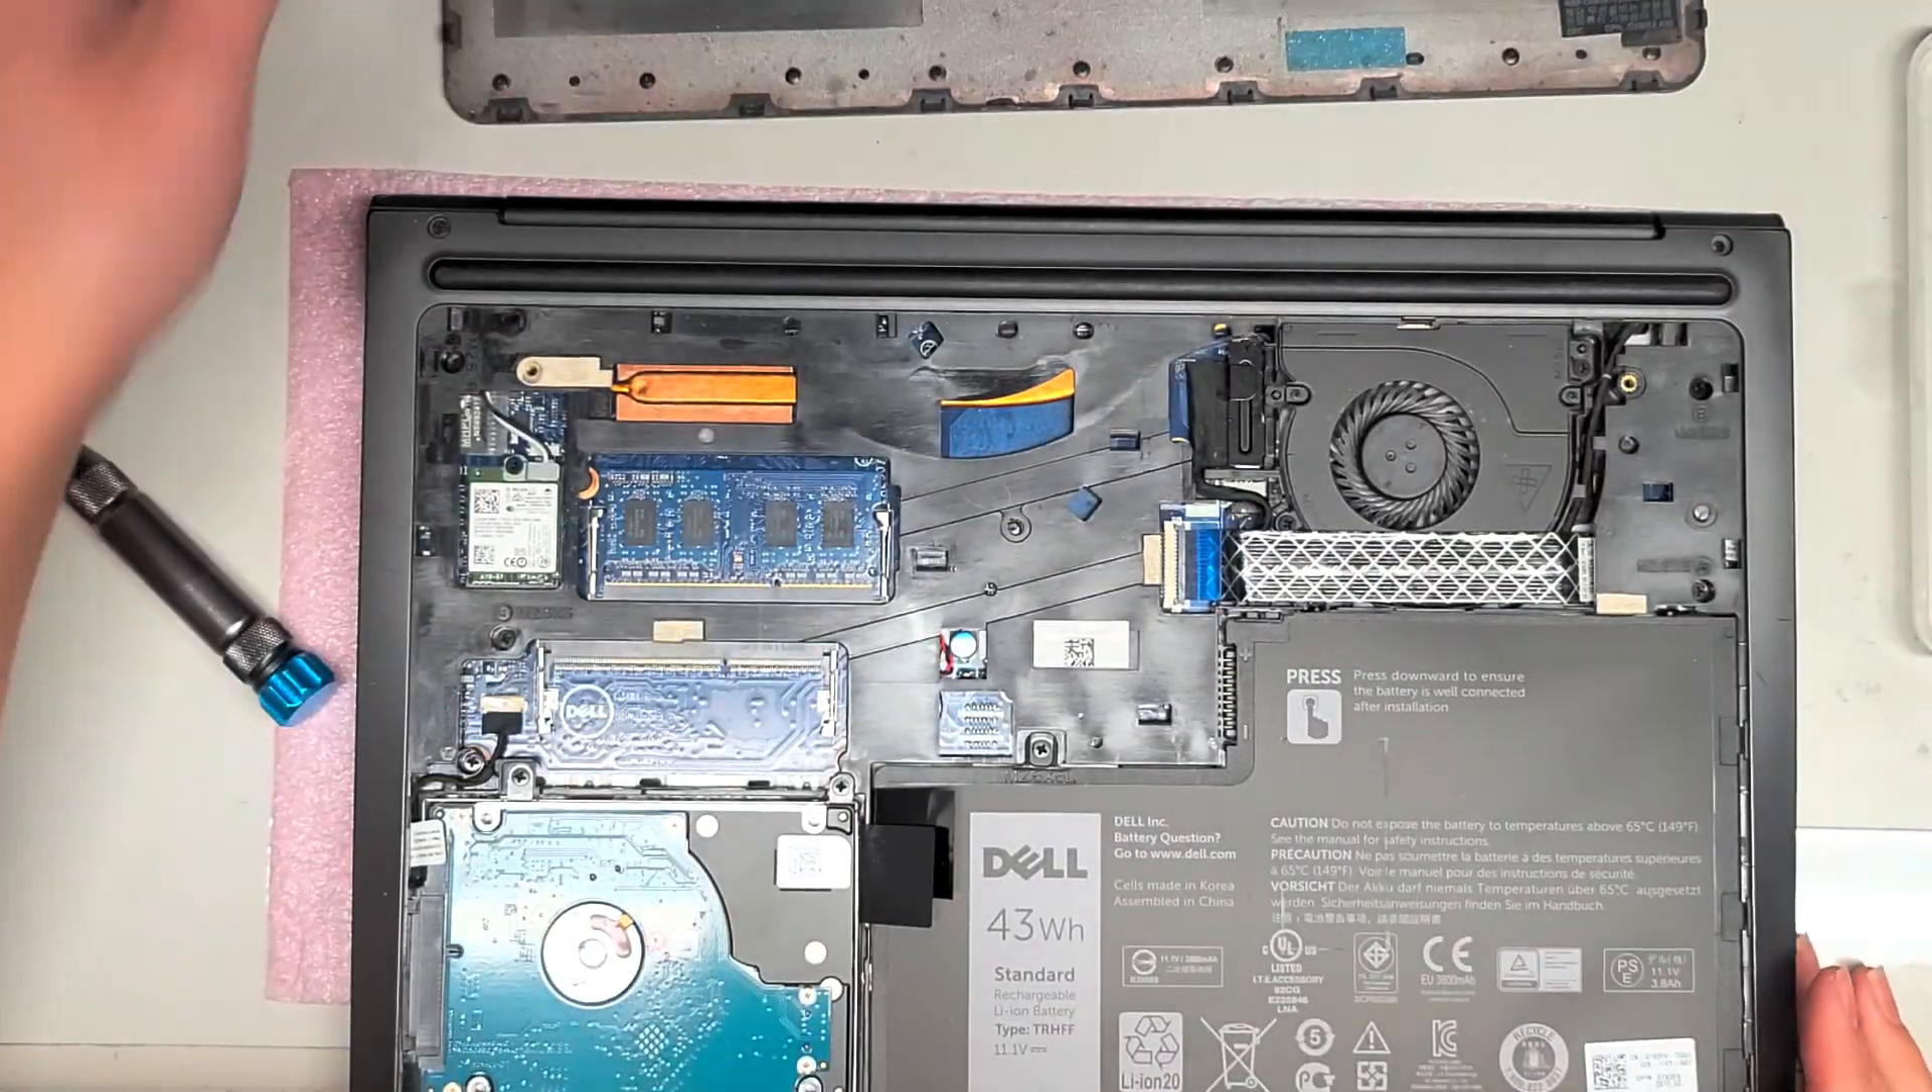We got the bottom cover off. Here you can see the hard drive.